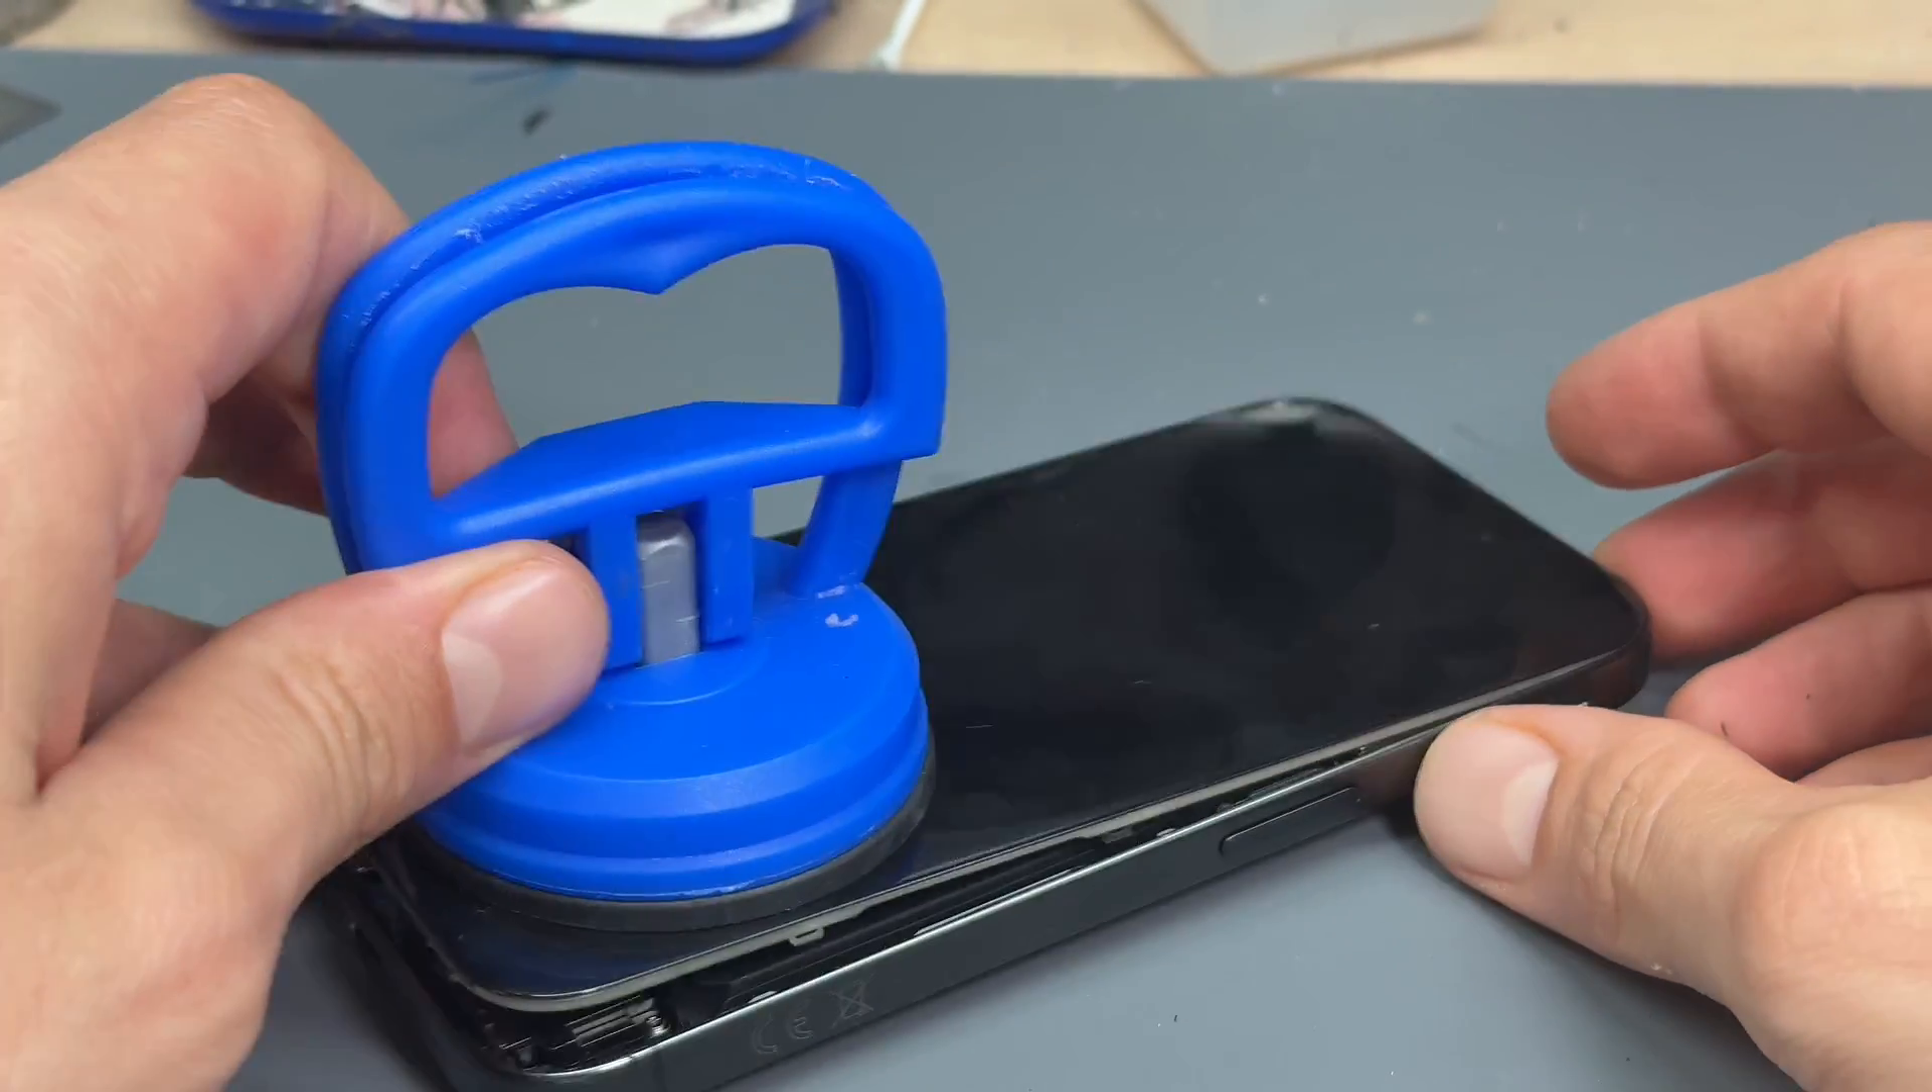The screen is almost off here.